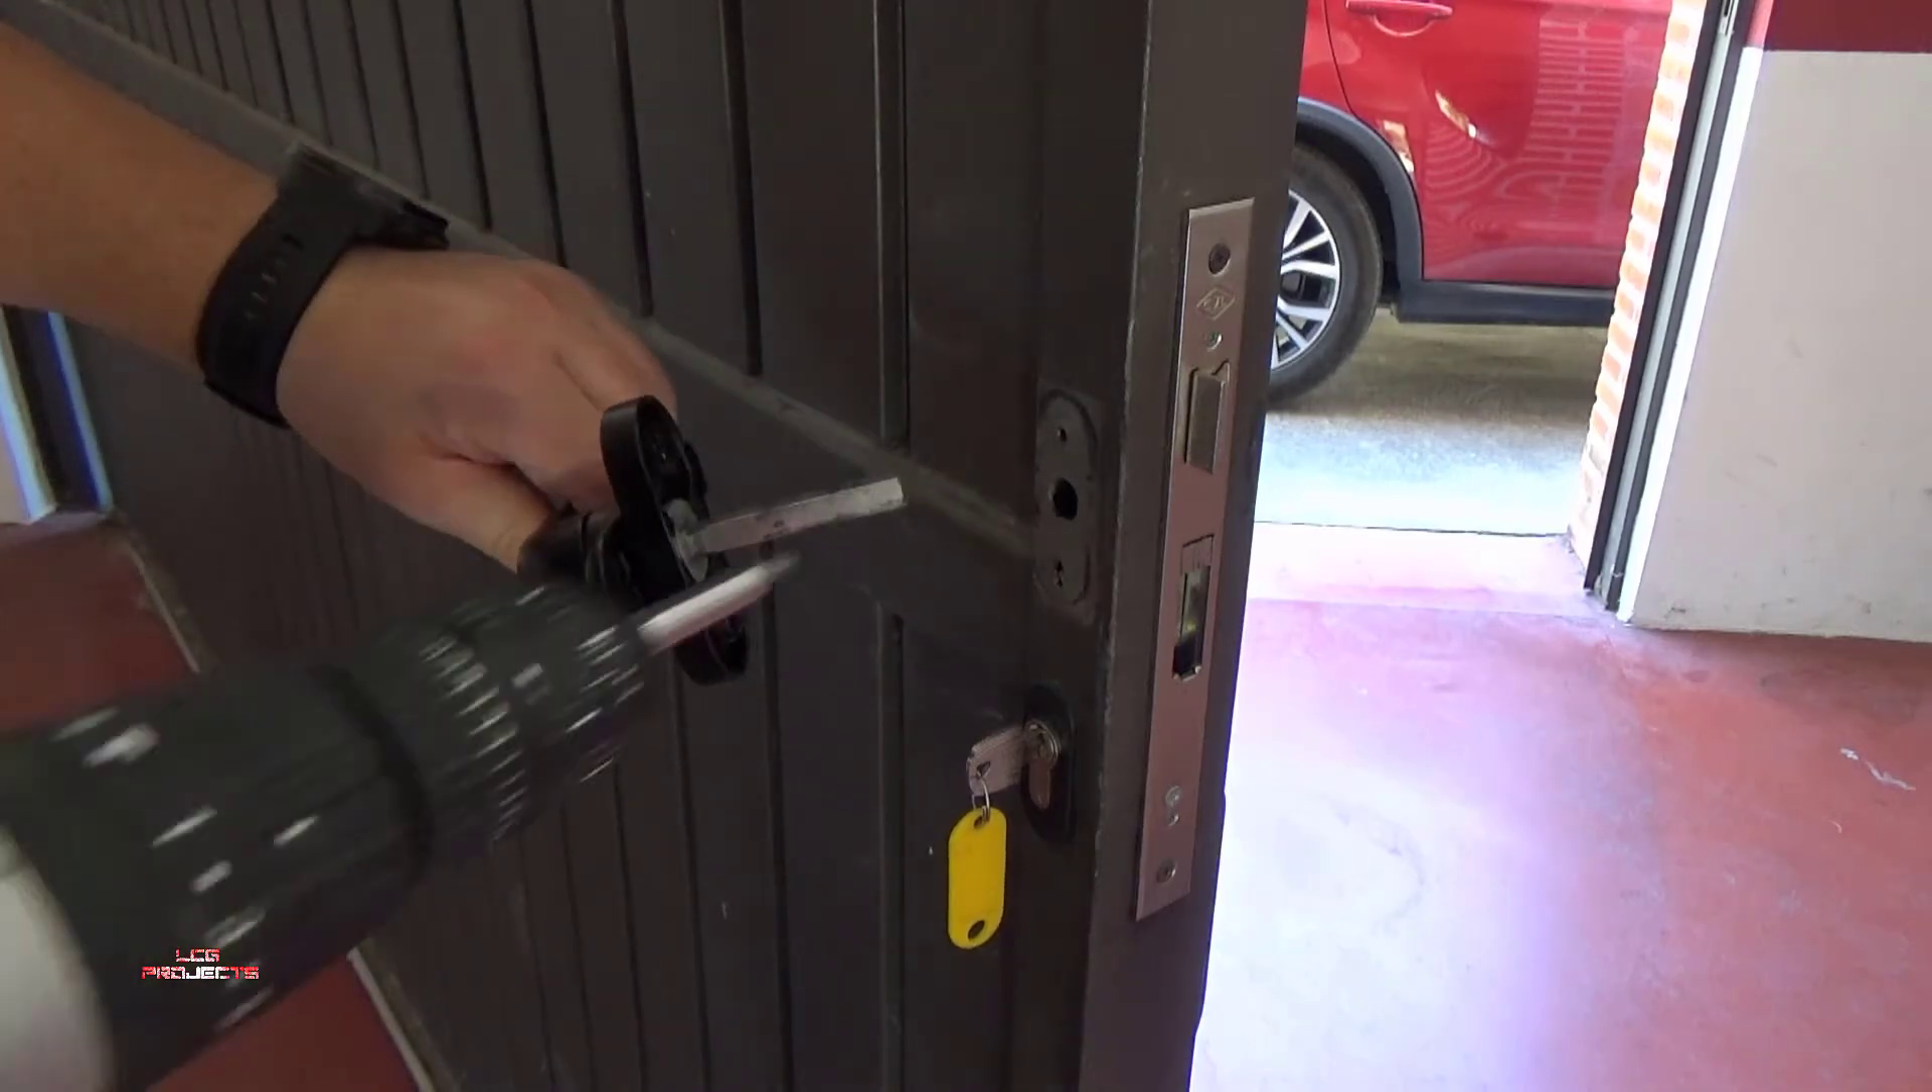La cerradura ya está colocada. Y ahora lo último que nos queda es colocar la manilla o tirador.